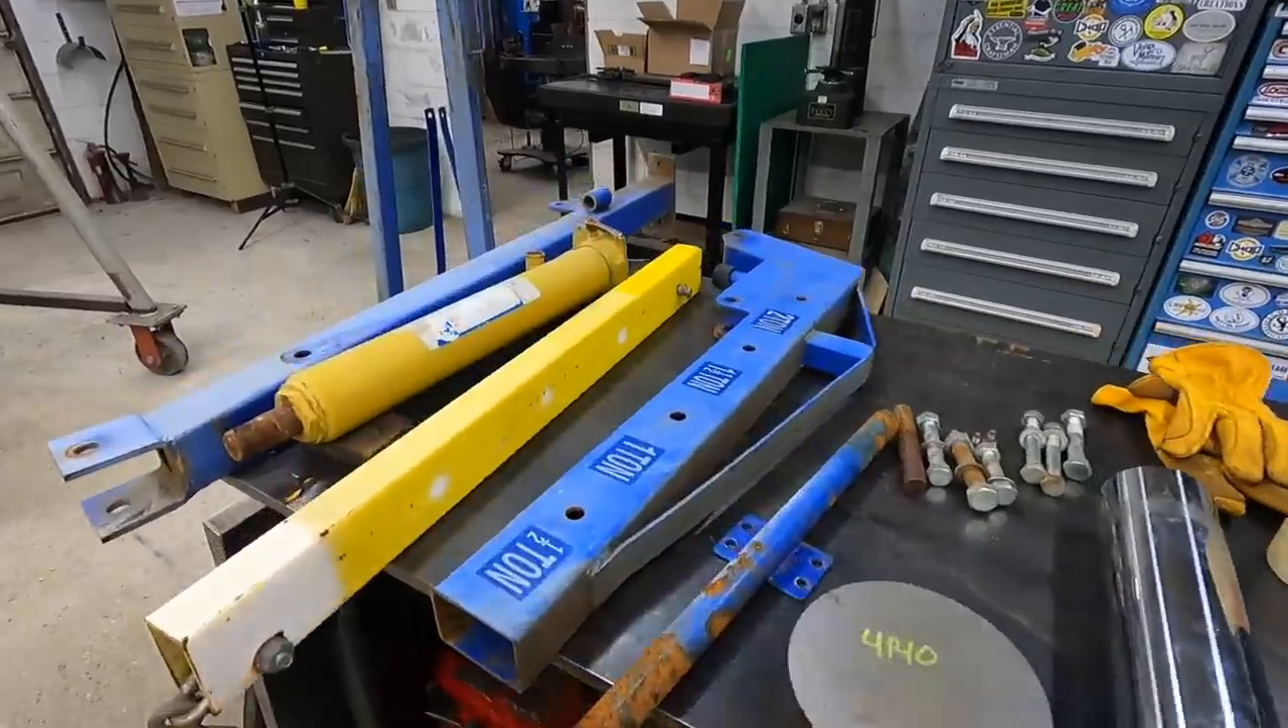We've got the engine lift all taken apart here.